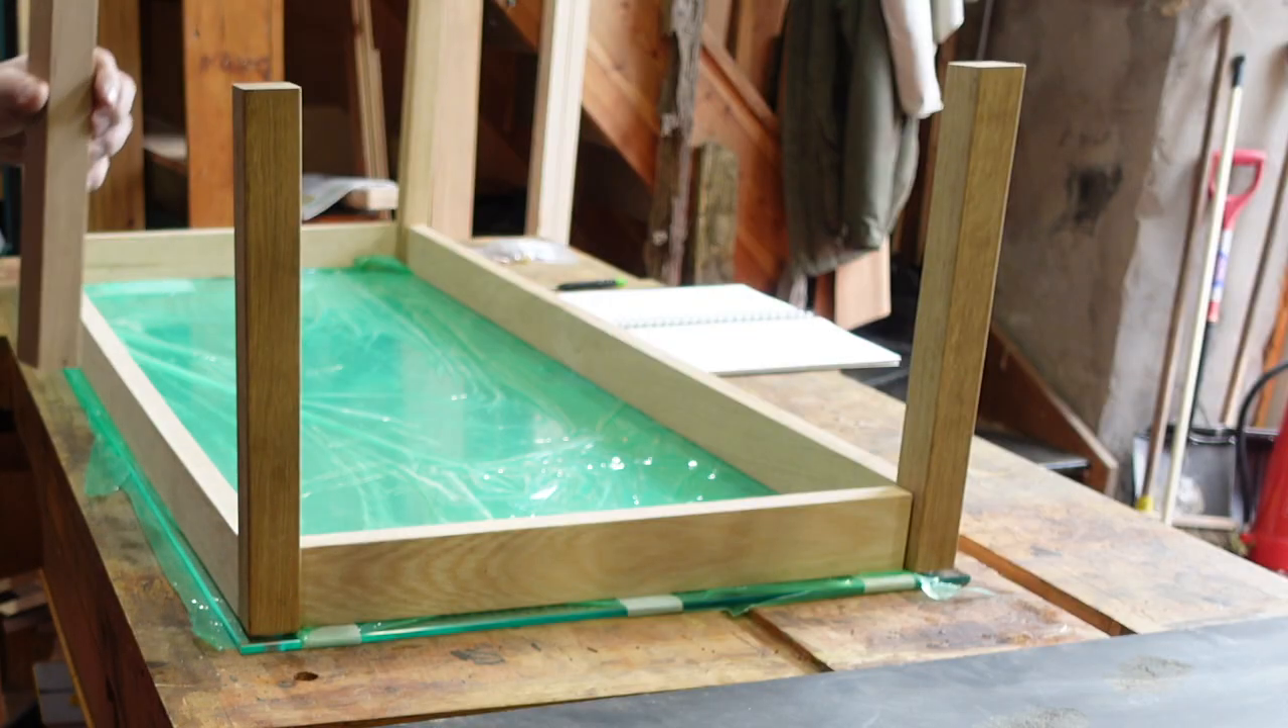So, we're starting to get the bare bones of our coffee table.